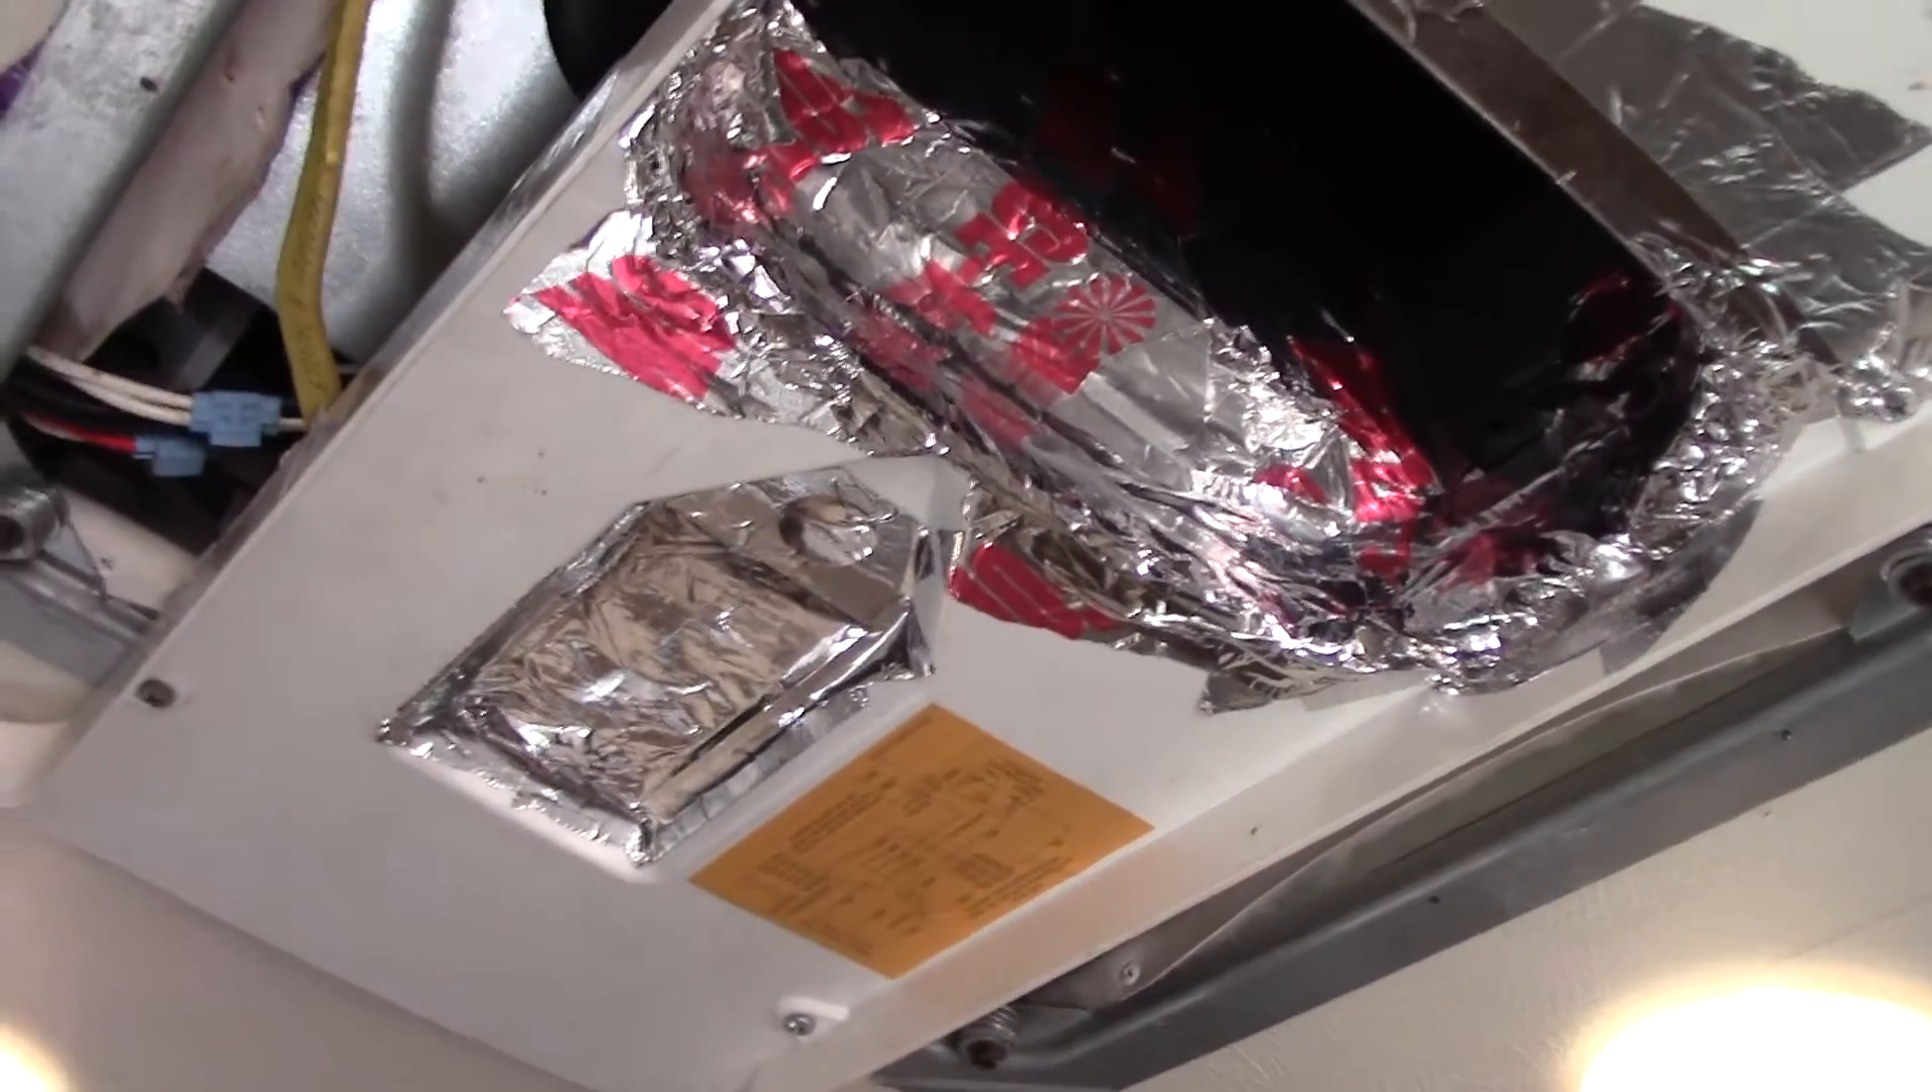We got everything sealed up put a little new foil tape on the discharge and now we're ready to put the cover back on.